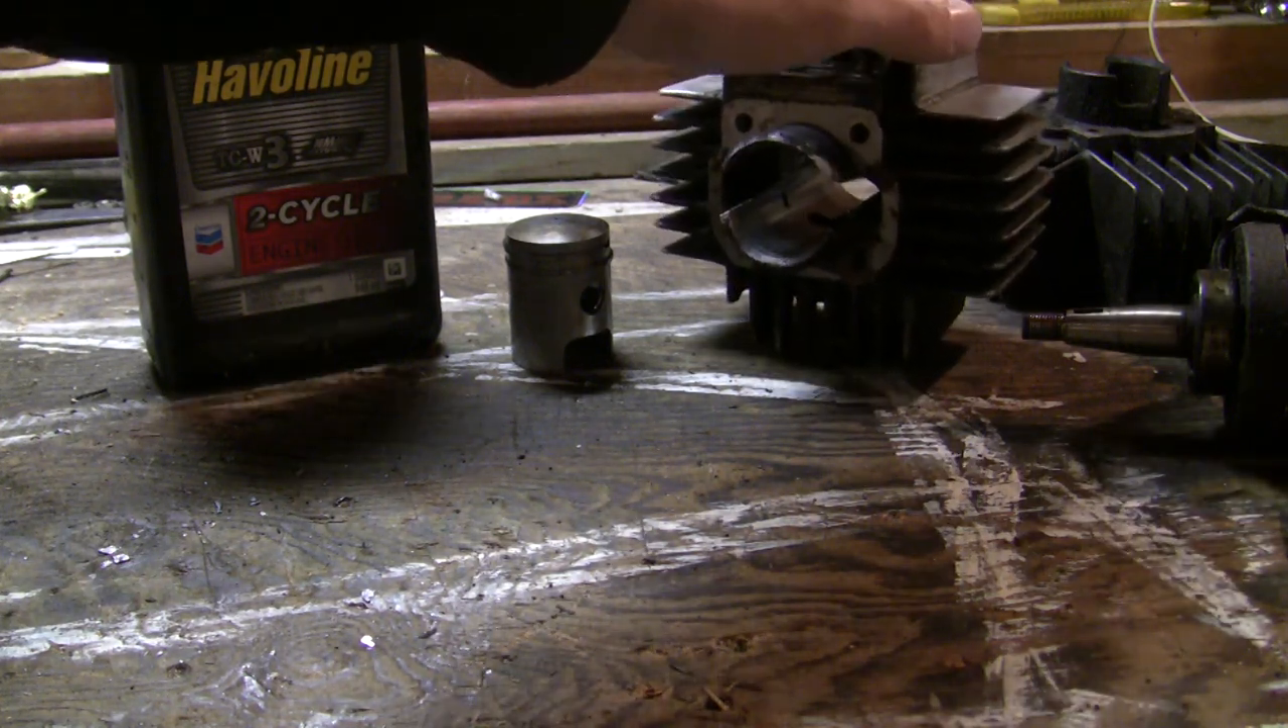This is the cylinder and piston that came off of the Maxi N and I just removed them to put the kit on.